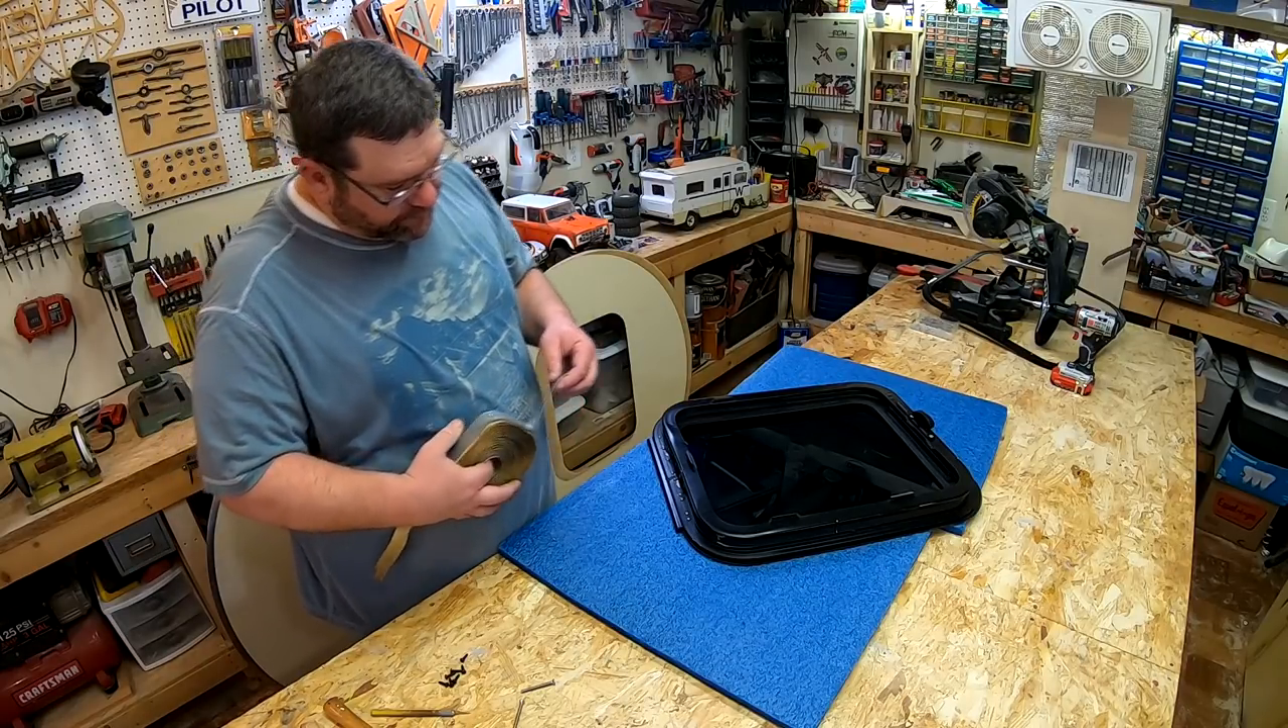I've taken the window back out of the door.